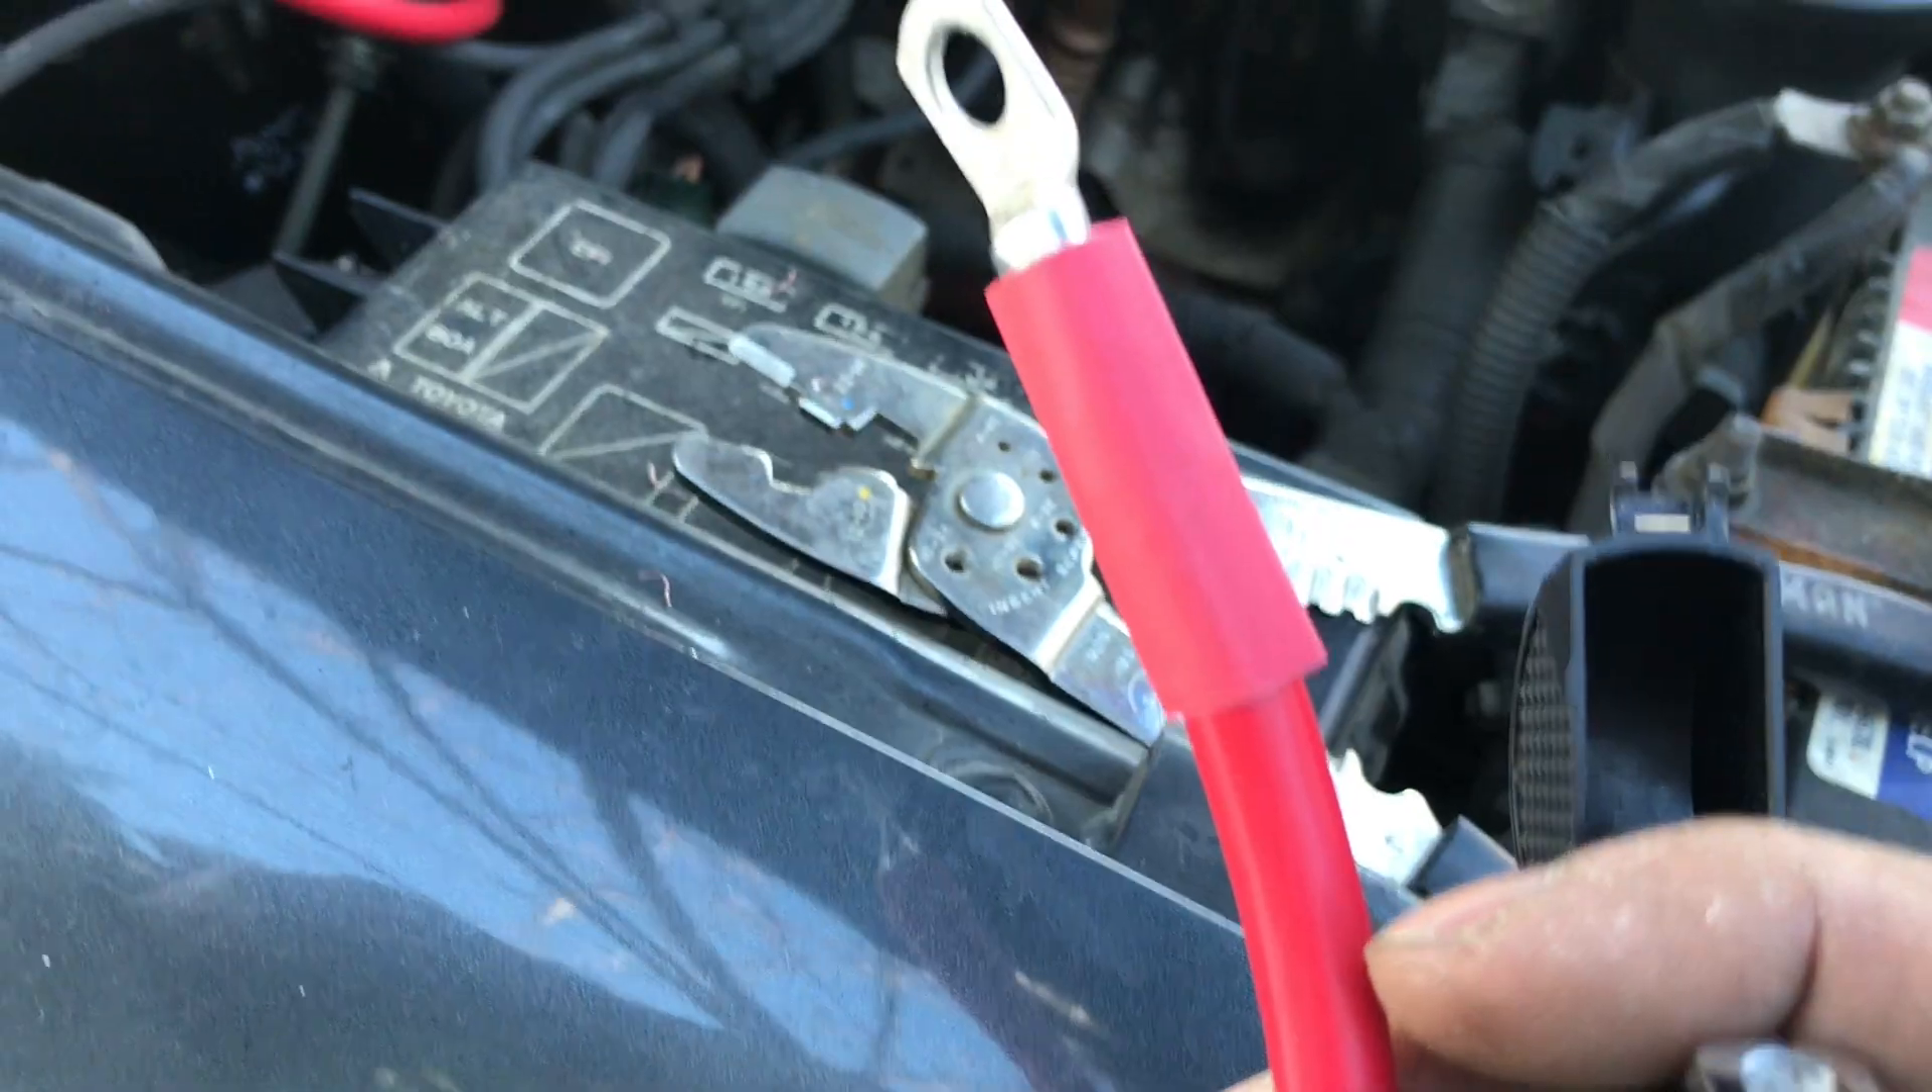Okay, I got the heat shrink wrap on.